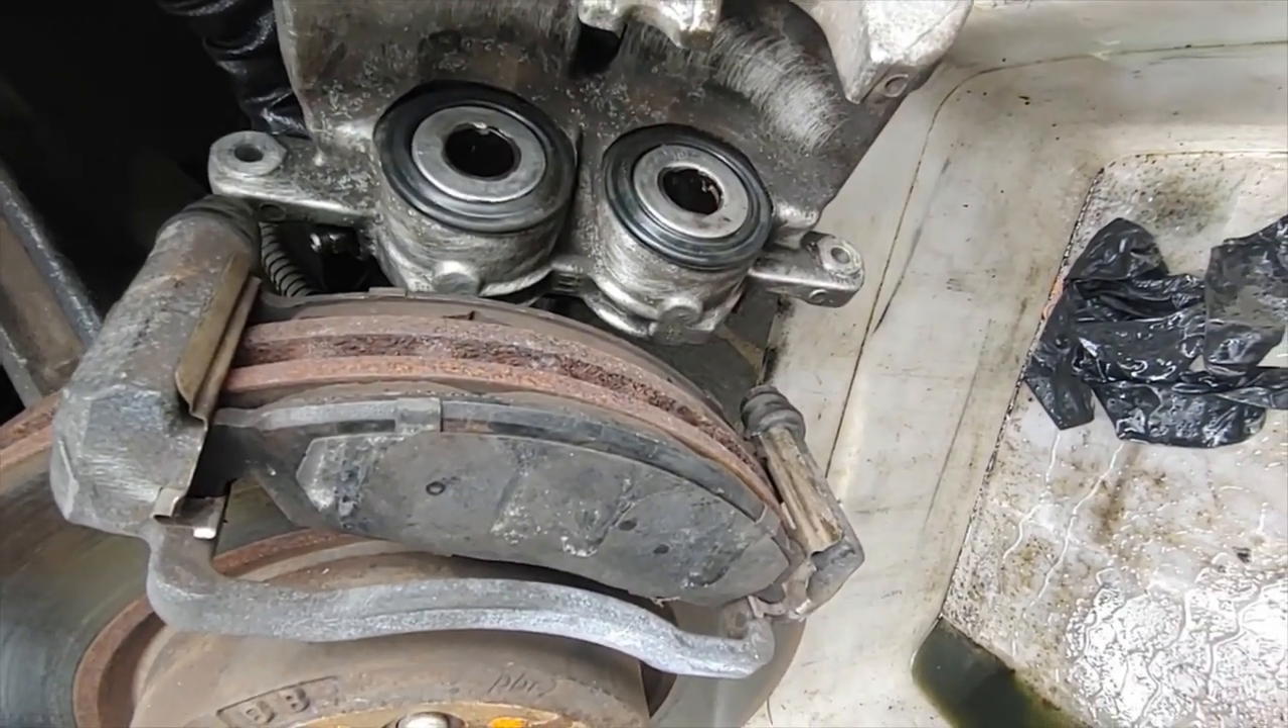So these both of the pistons are now done and they are inside the calipers.